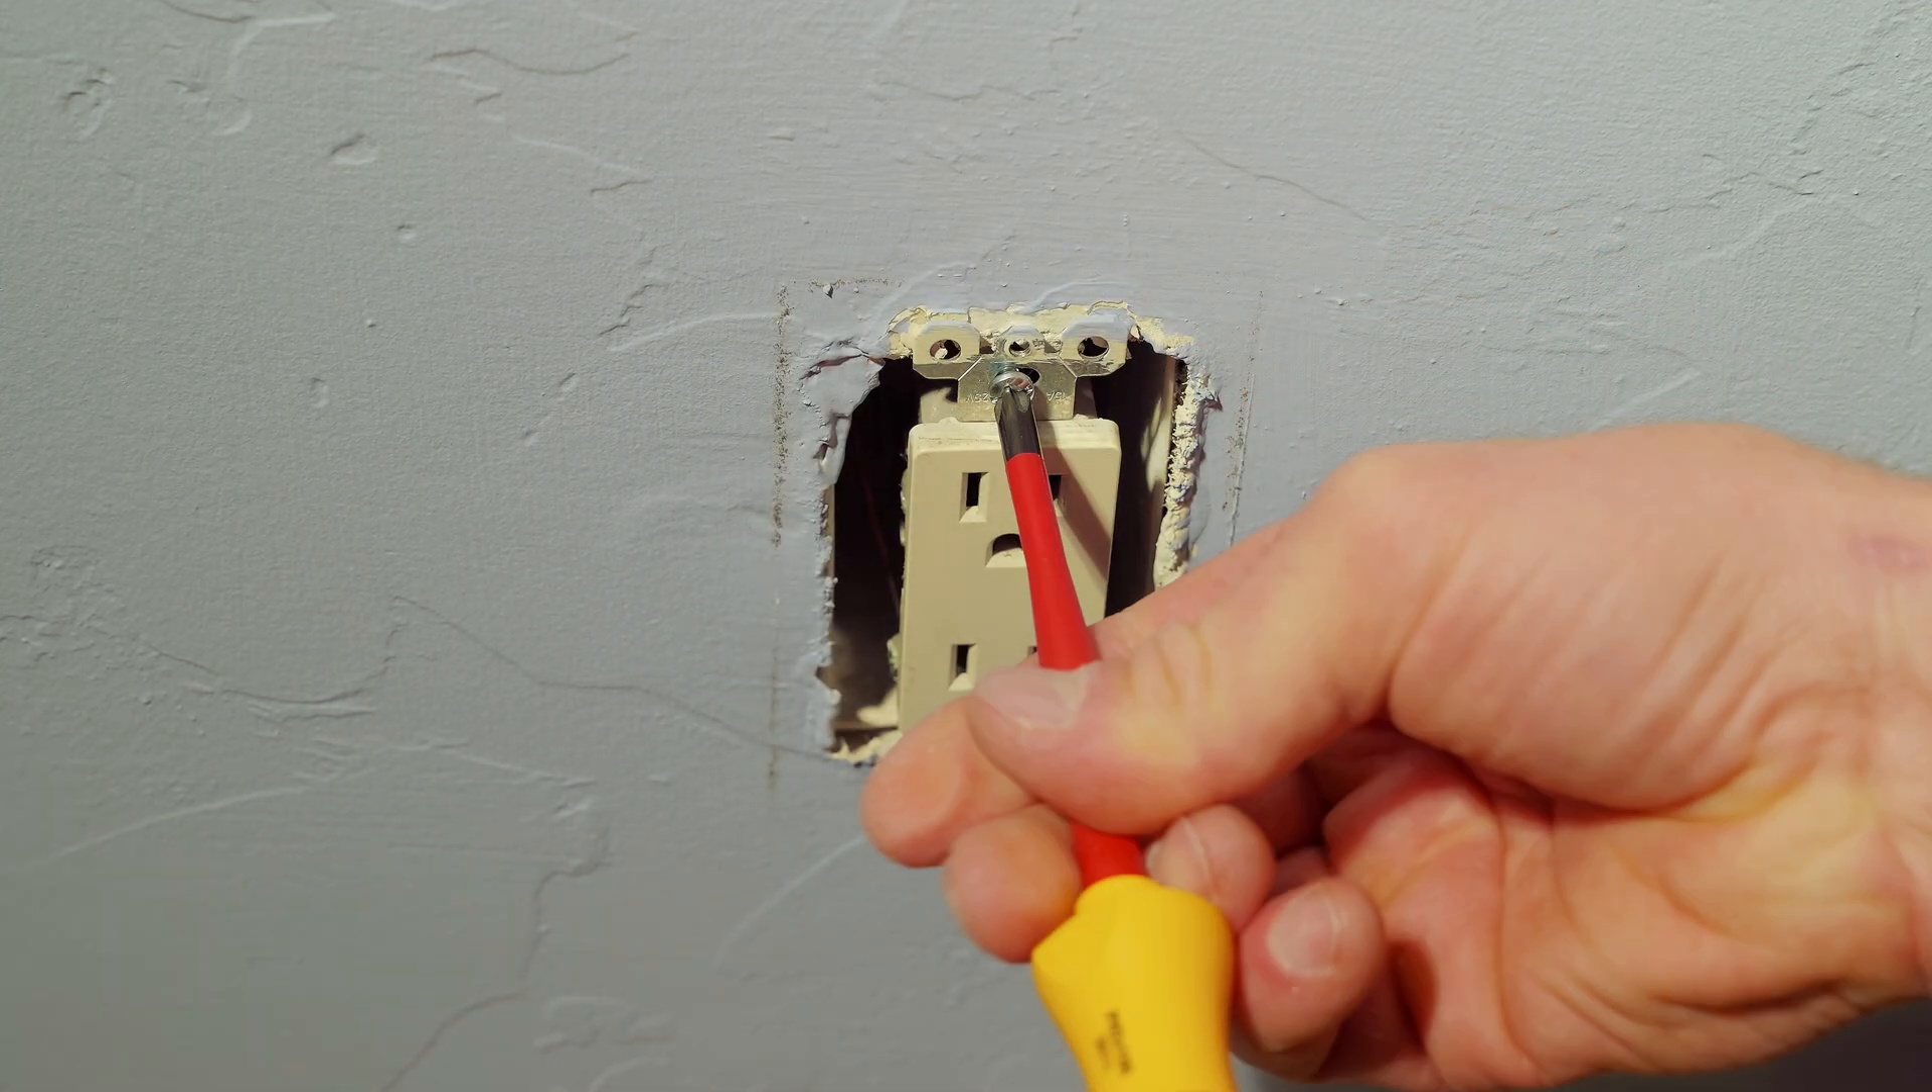Now we've exposed the electrical outlet.